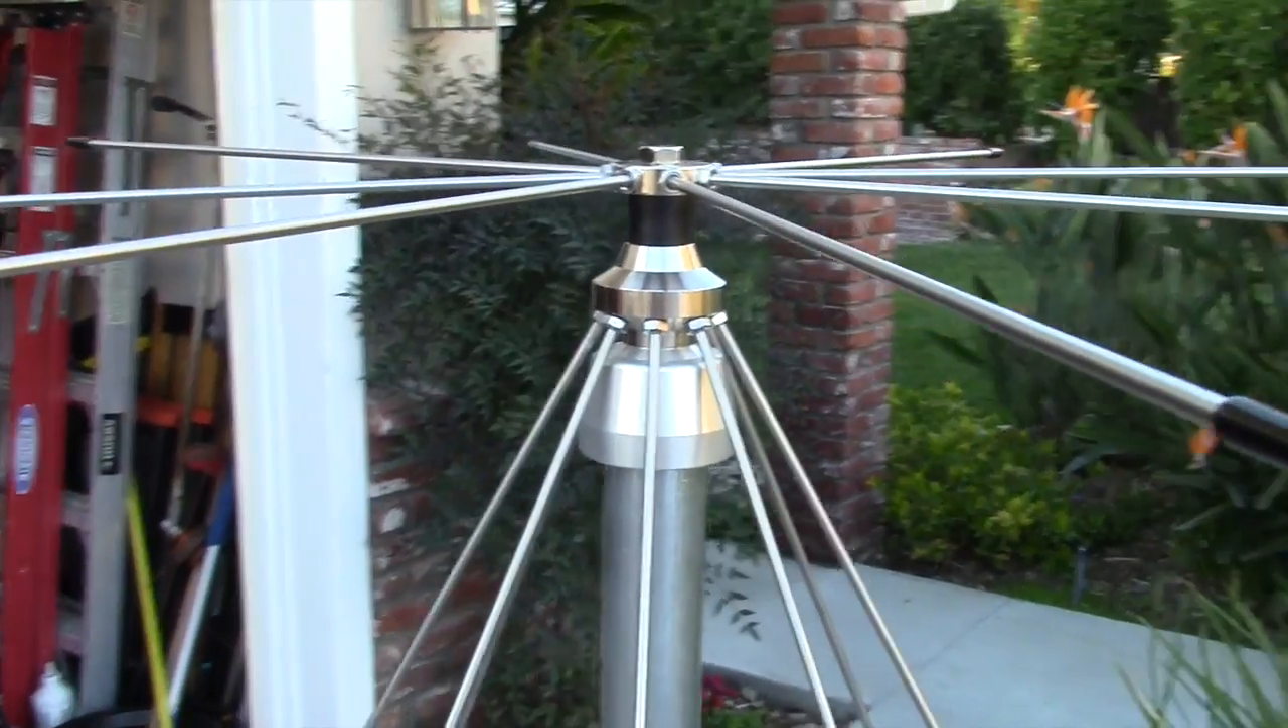You can see how the hub fits on the mast.